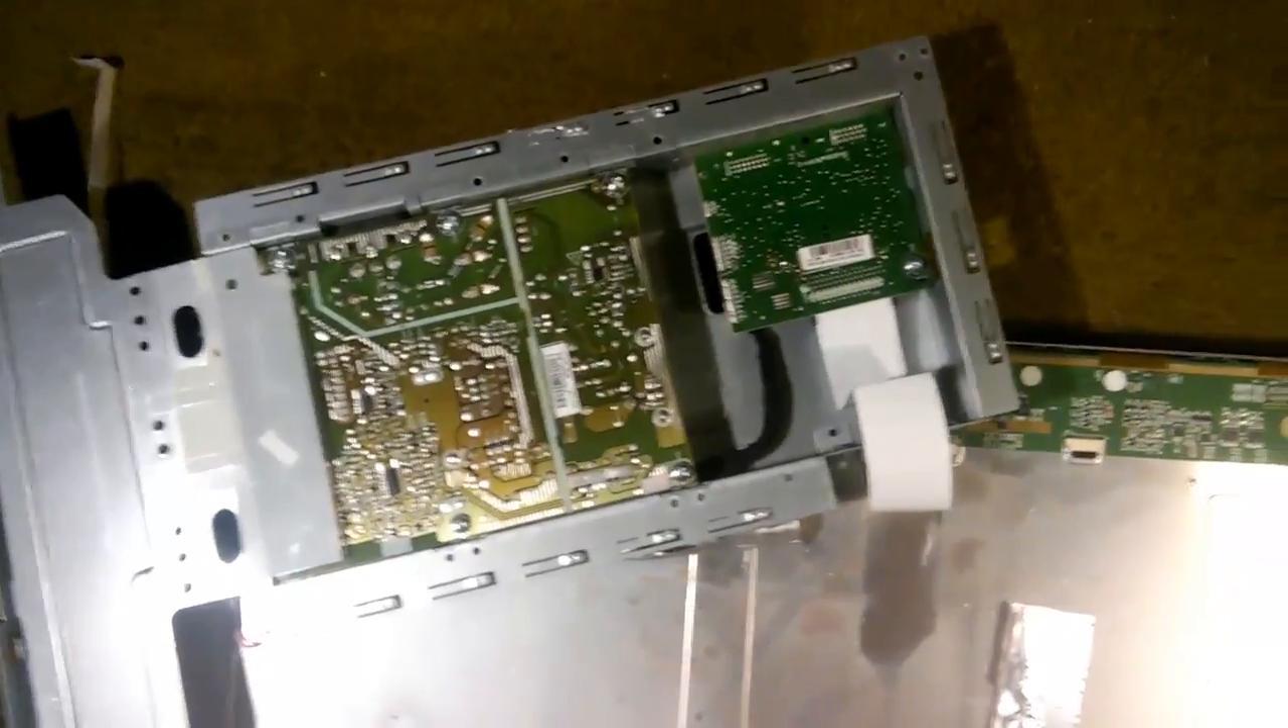Okay we have the boards exposed.